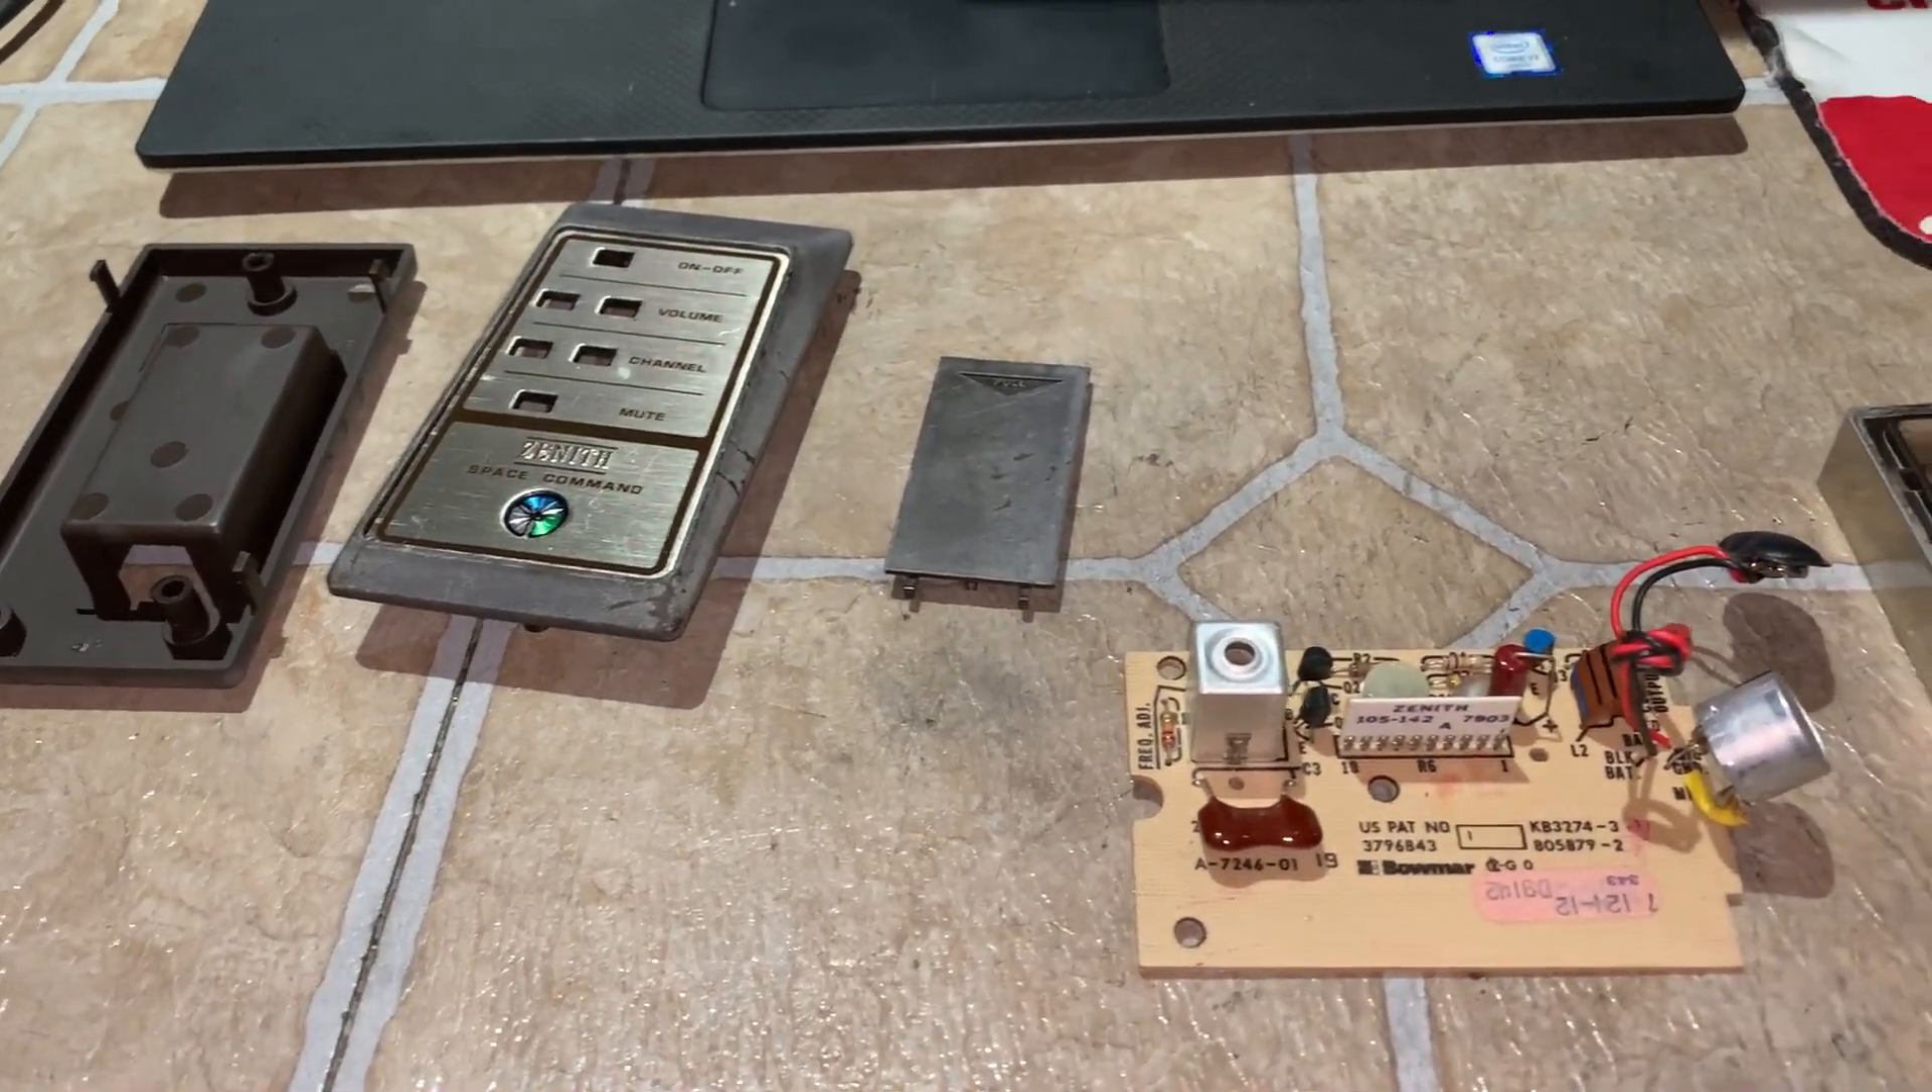And now I have the ultrasonic remote all apart.